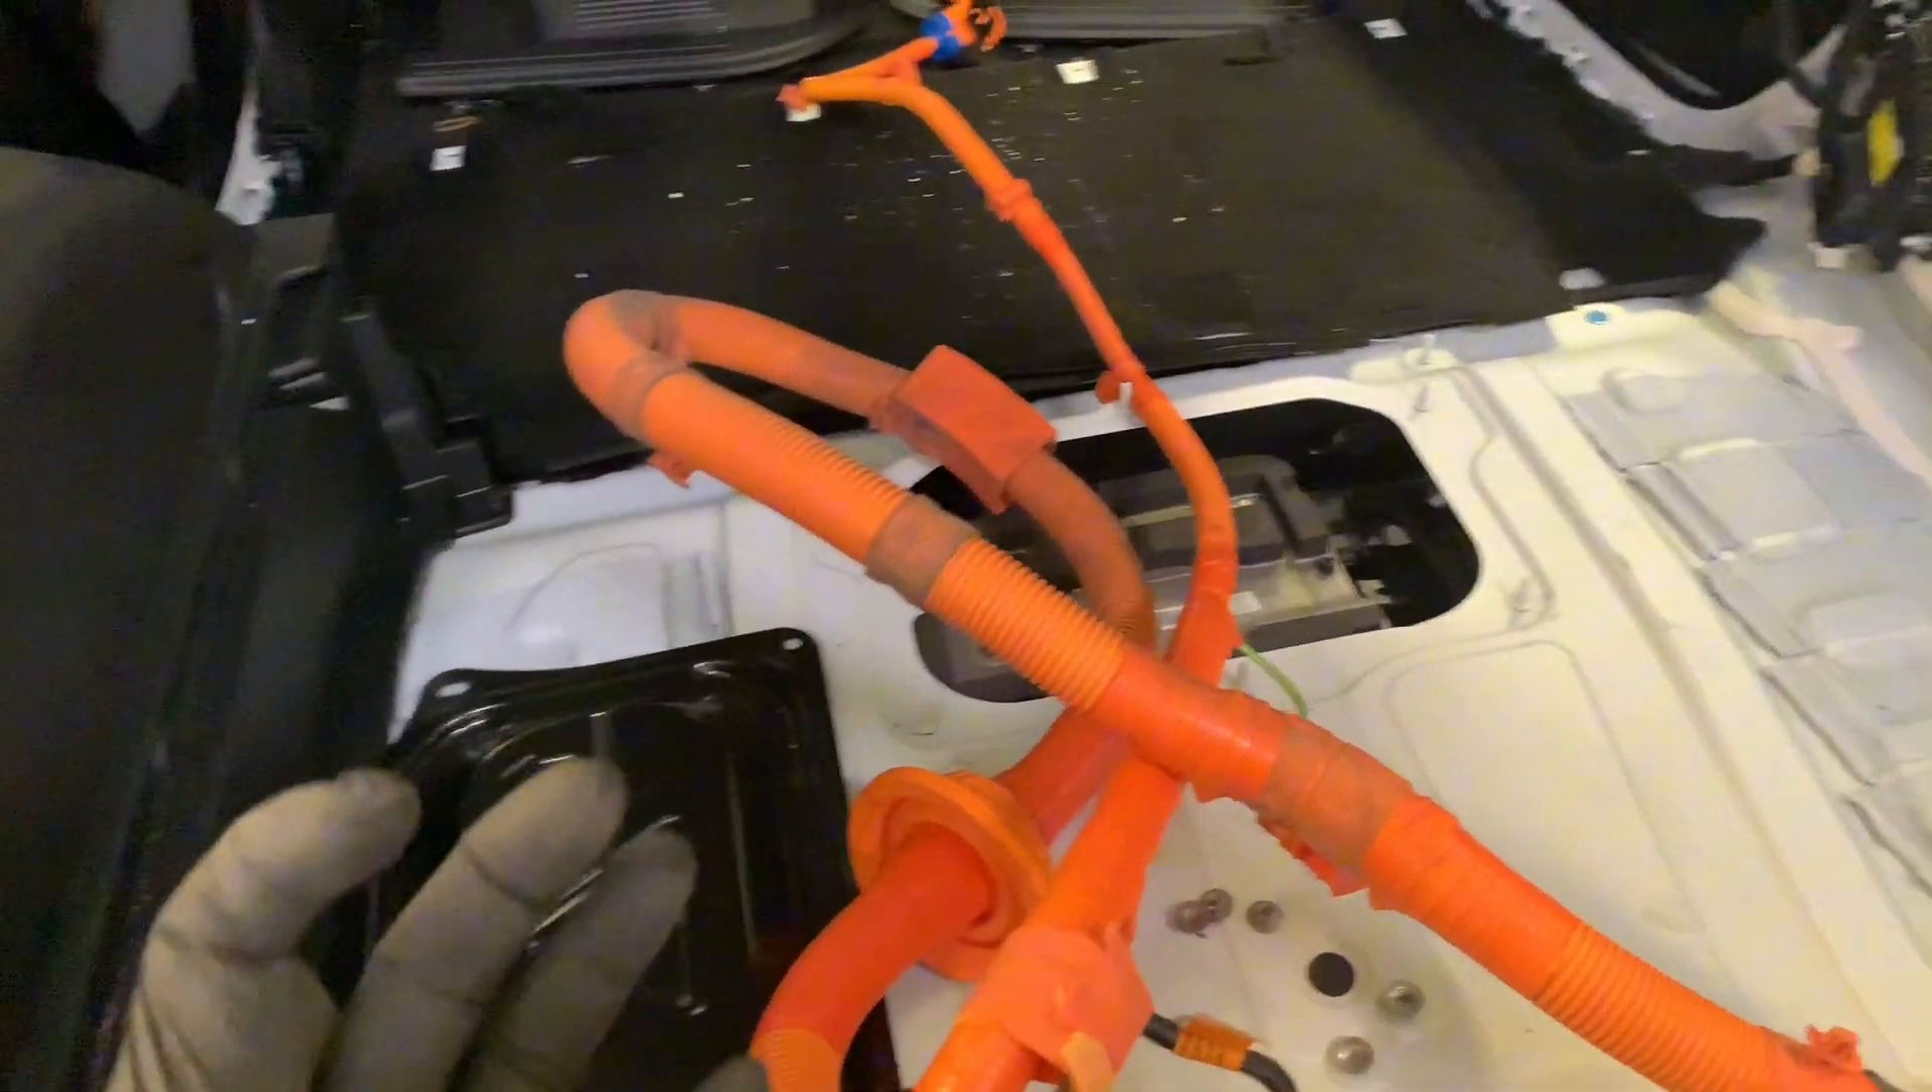So that is it that is the cable out.